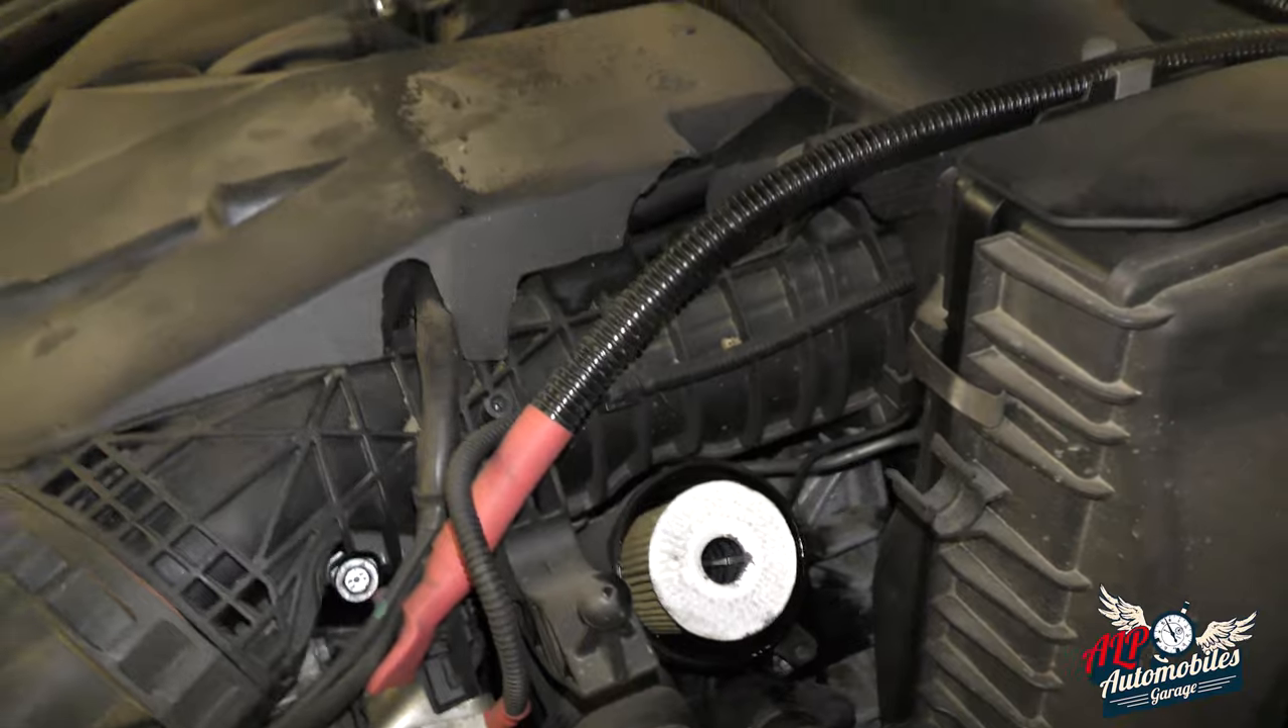Mon filtre à huile est en place.